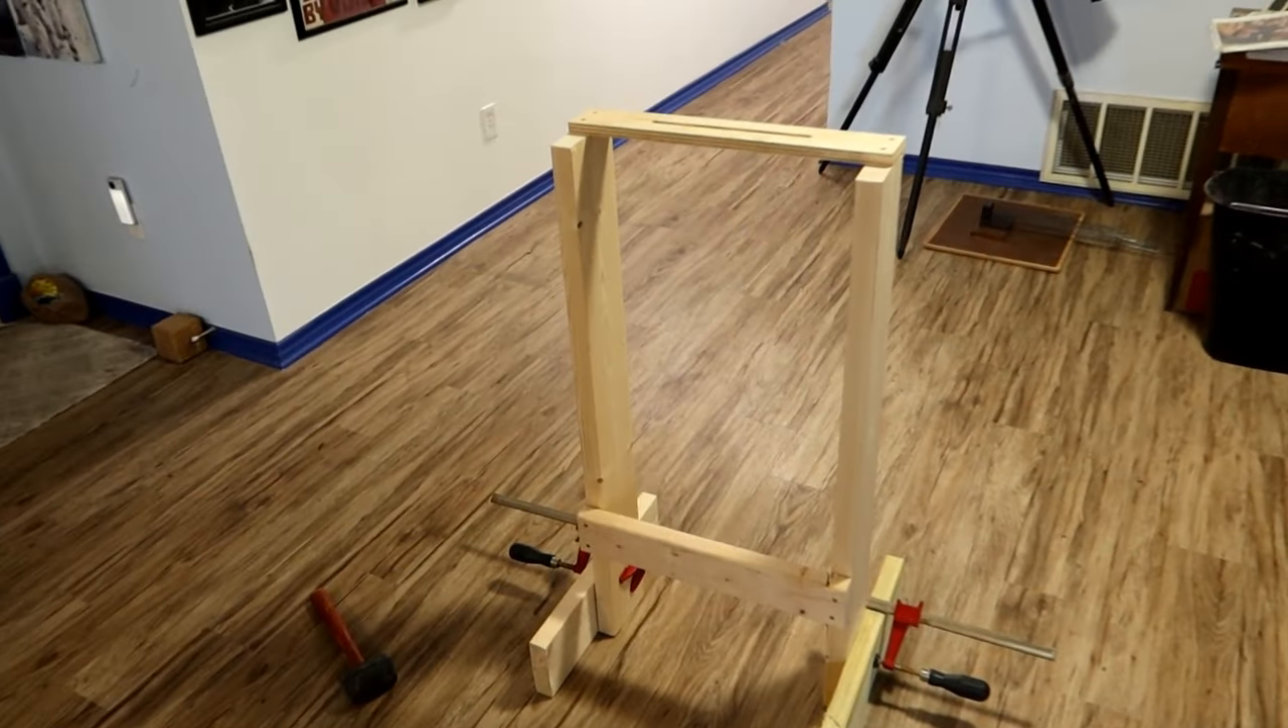I've built the rack that's going to hold the clock mechanism outside of the cabinet itself.